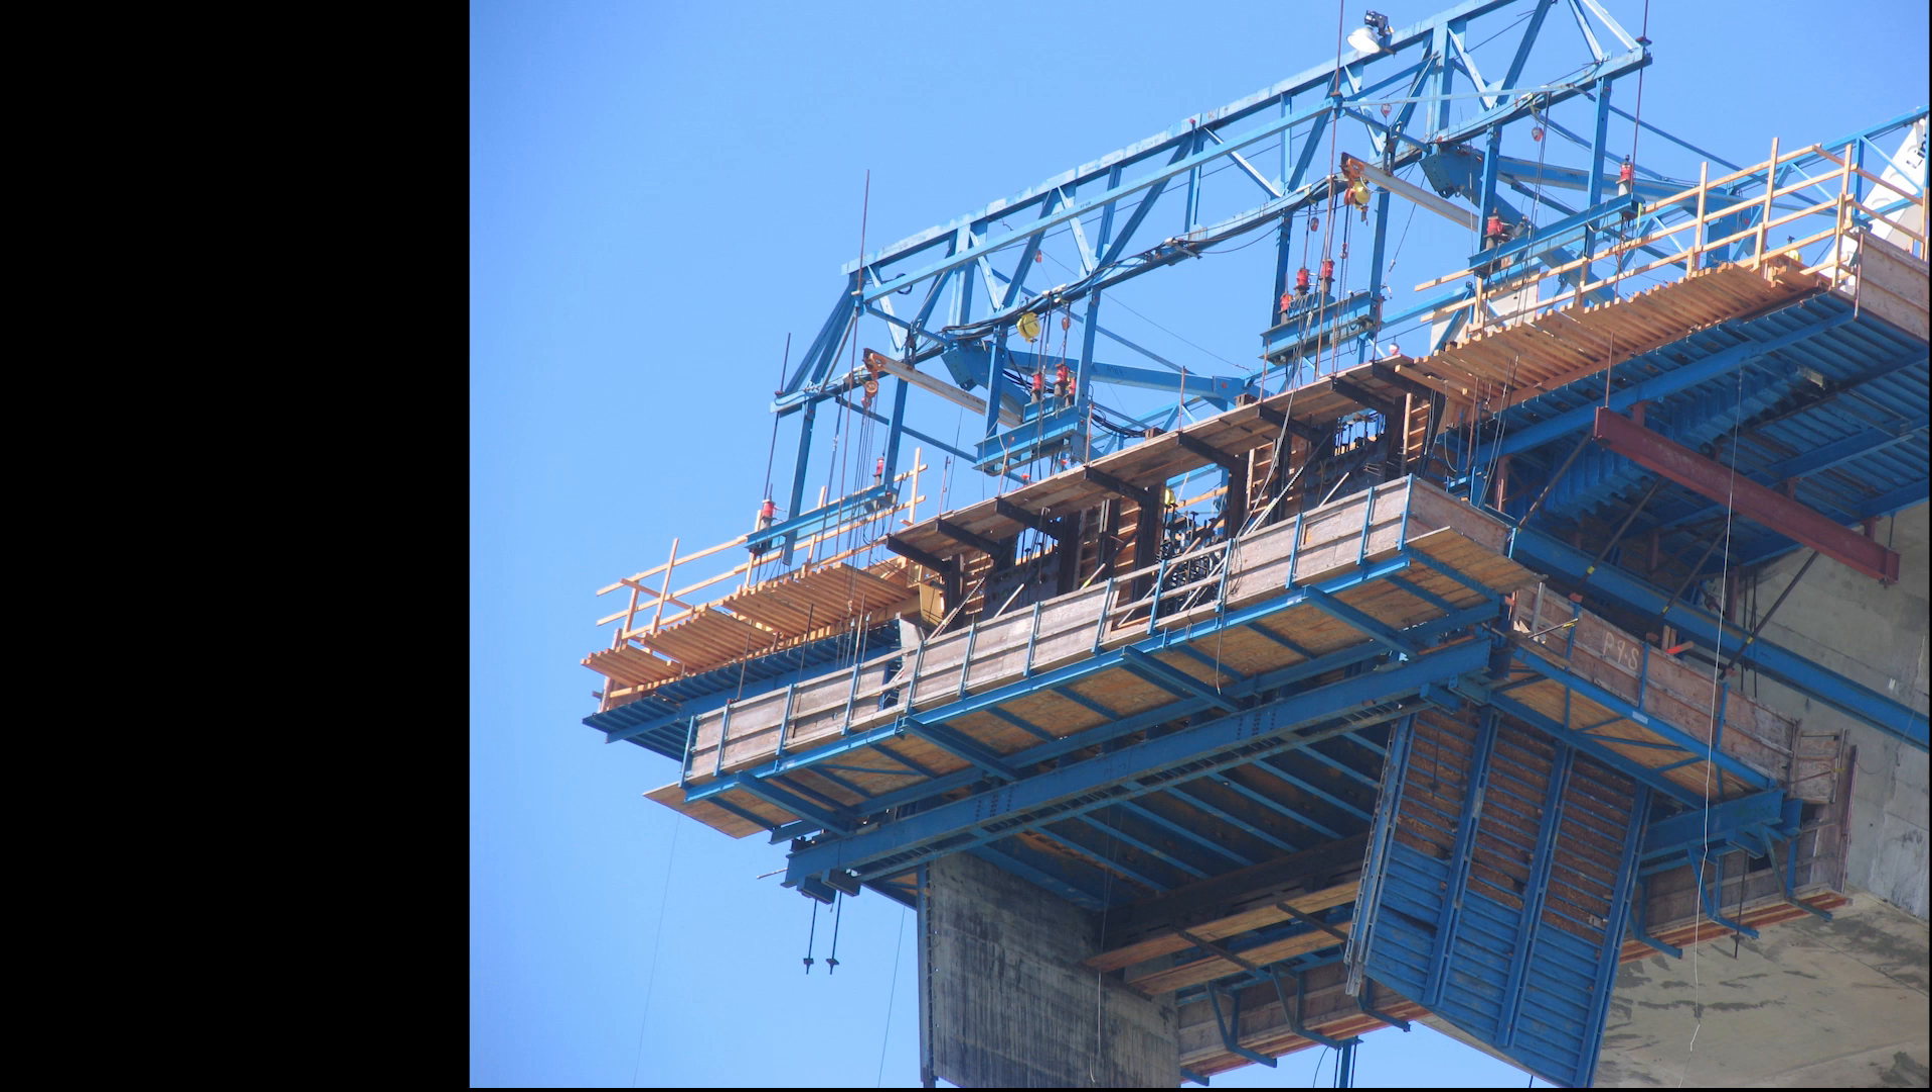Here you can see up close one set of formwork all in place to cast the next section. You can also see on the top the truss work that's actually out over the edge of the existing bridge section and sort of holding this formwork in place from above.